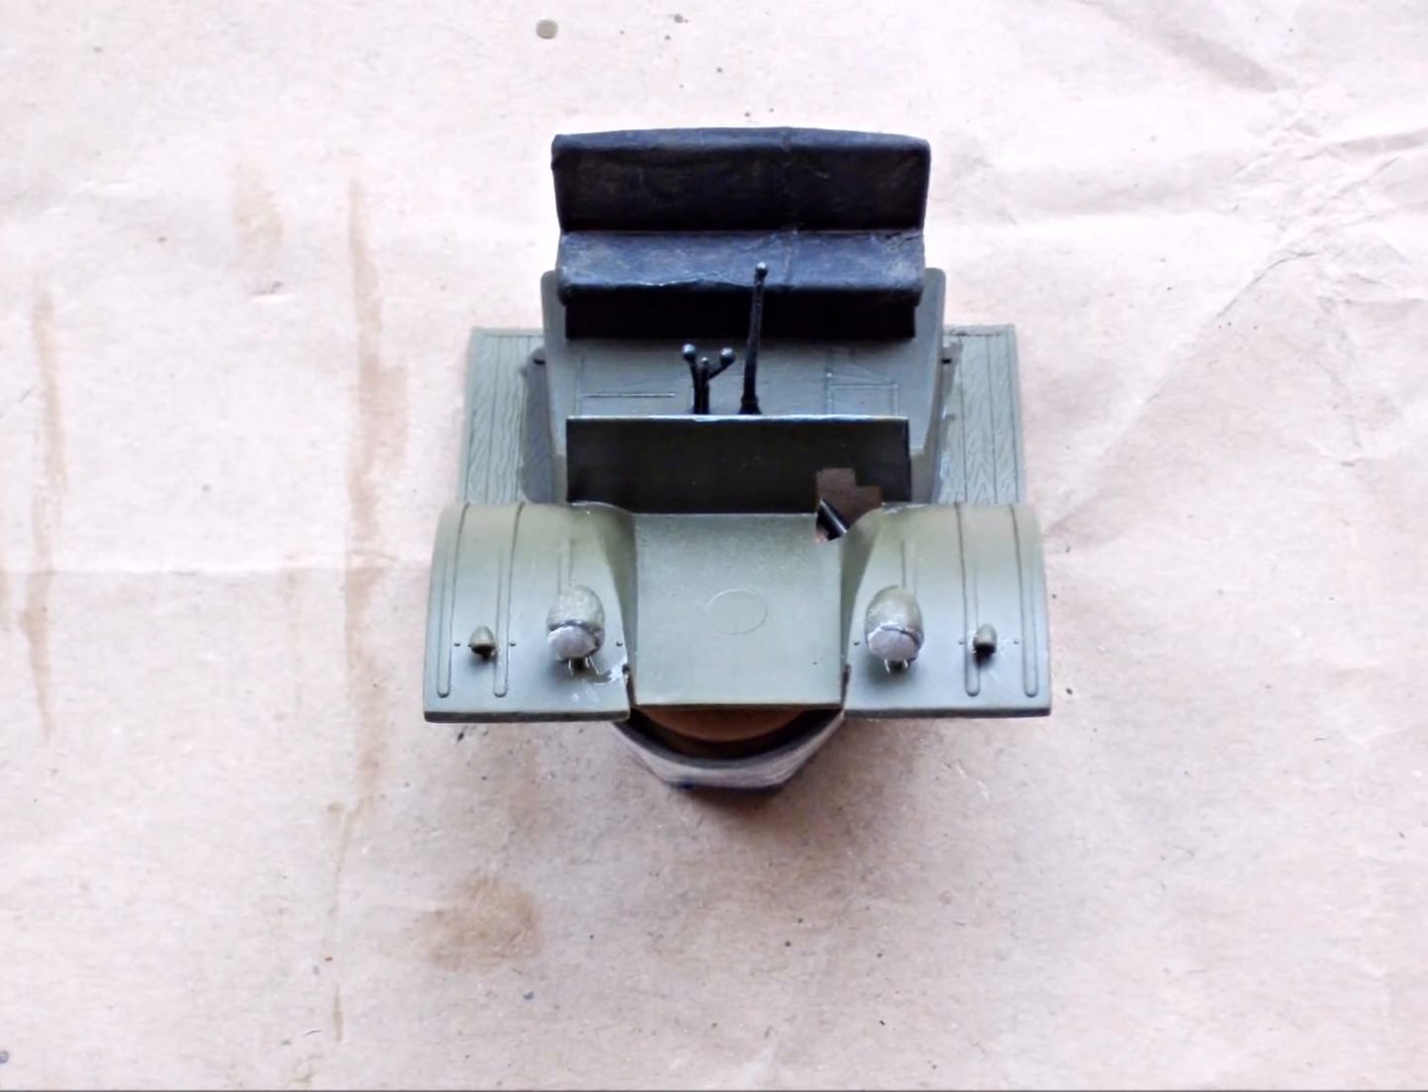Then I attached the clear parts, masked them and glued the headlights to the fenders.